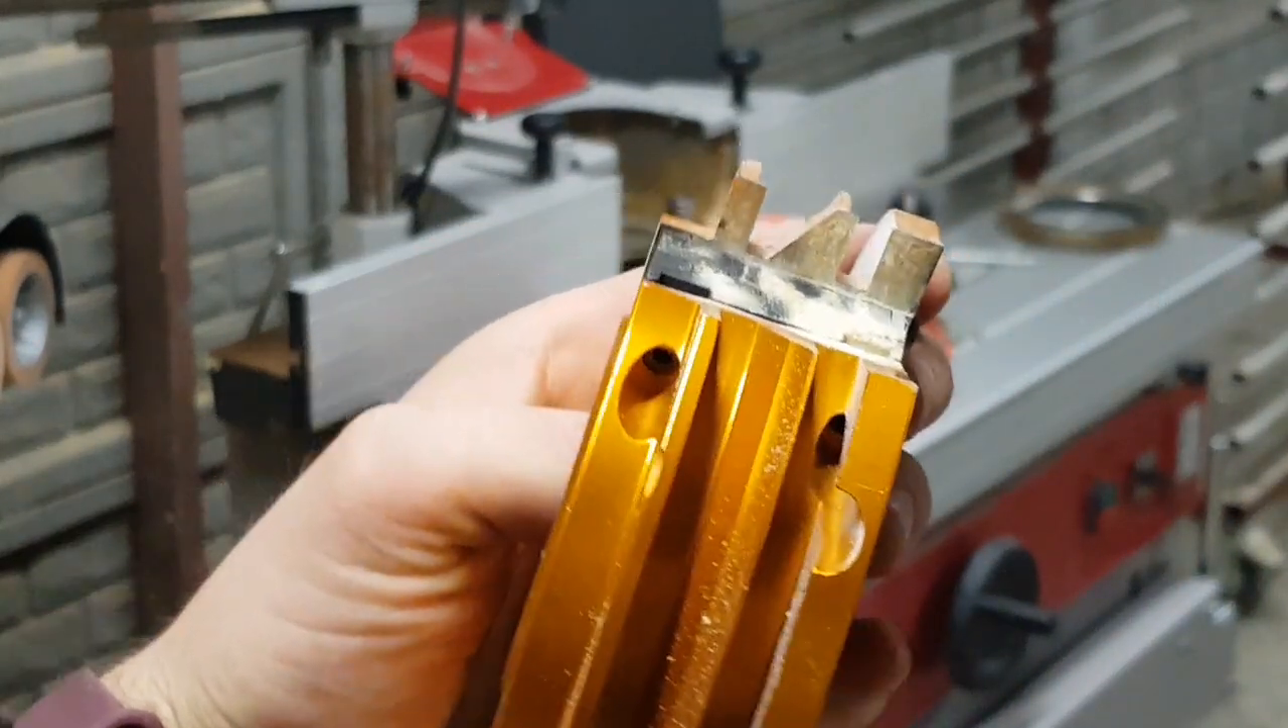Nożyki mam tutaj takie założone, takie proste.